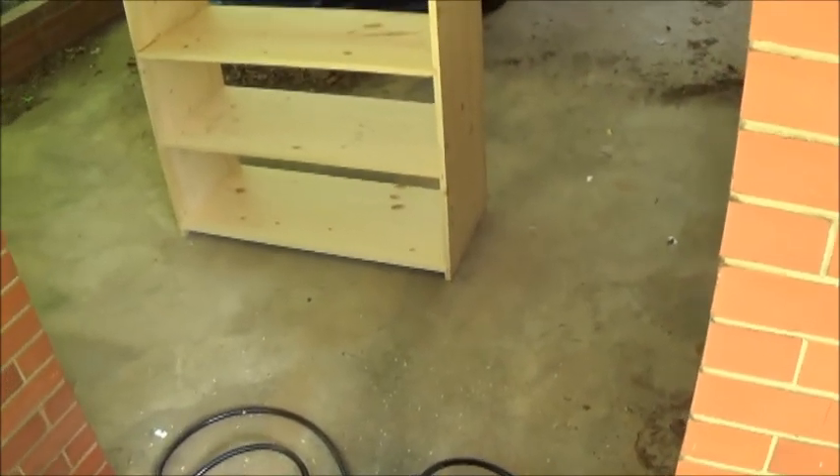There is a matter of uh the wood two inch trim around the bottom that i have not put on yet.